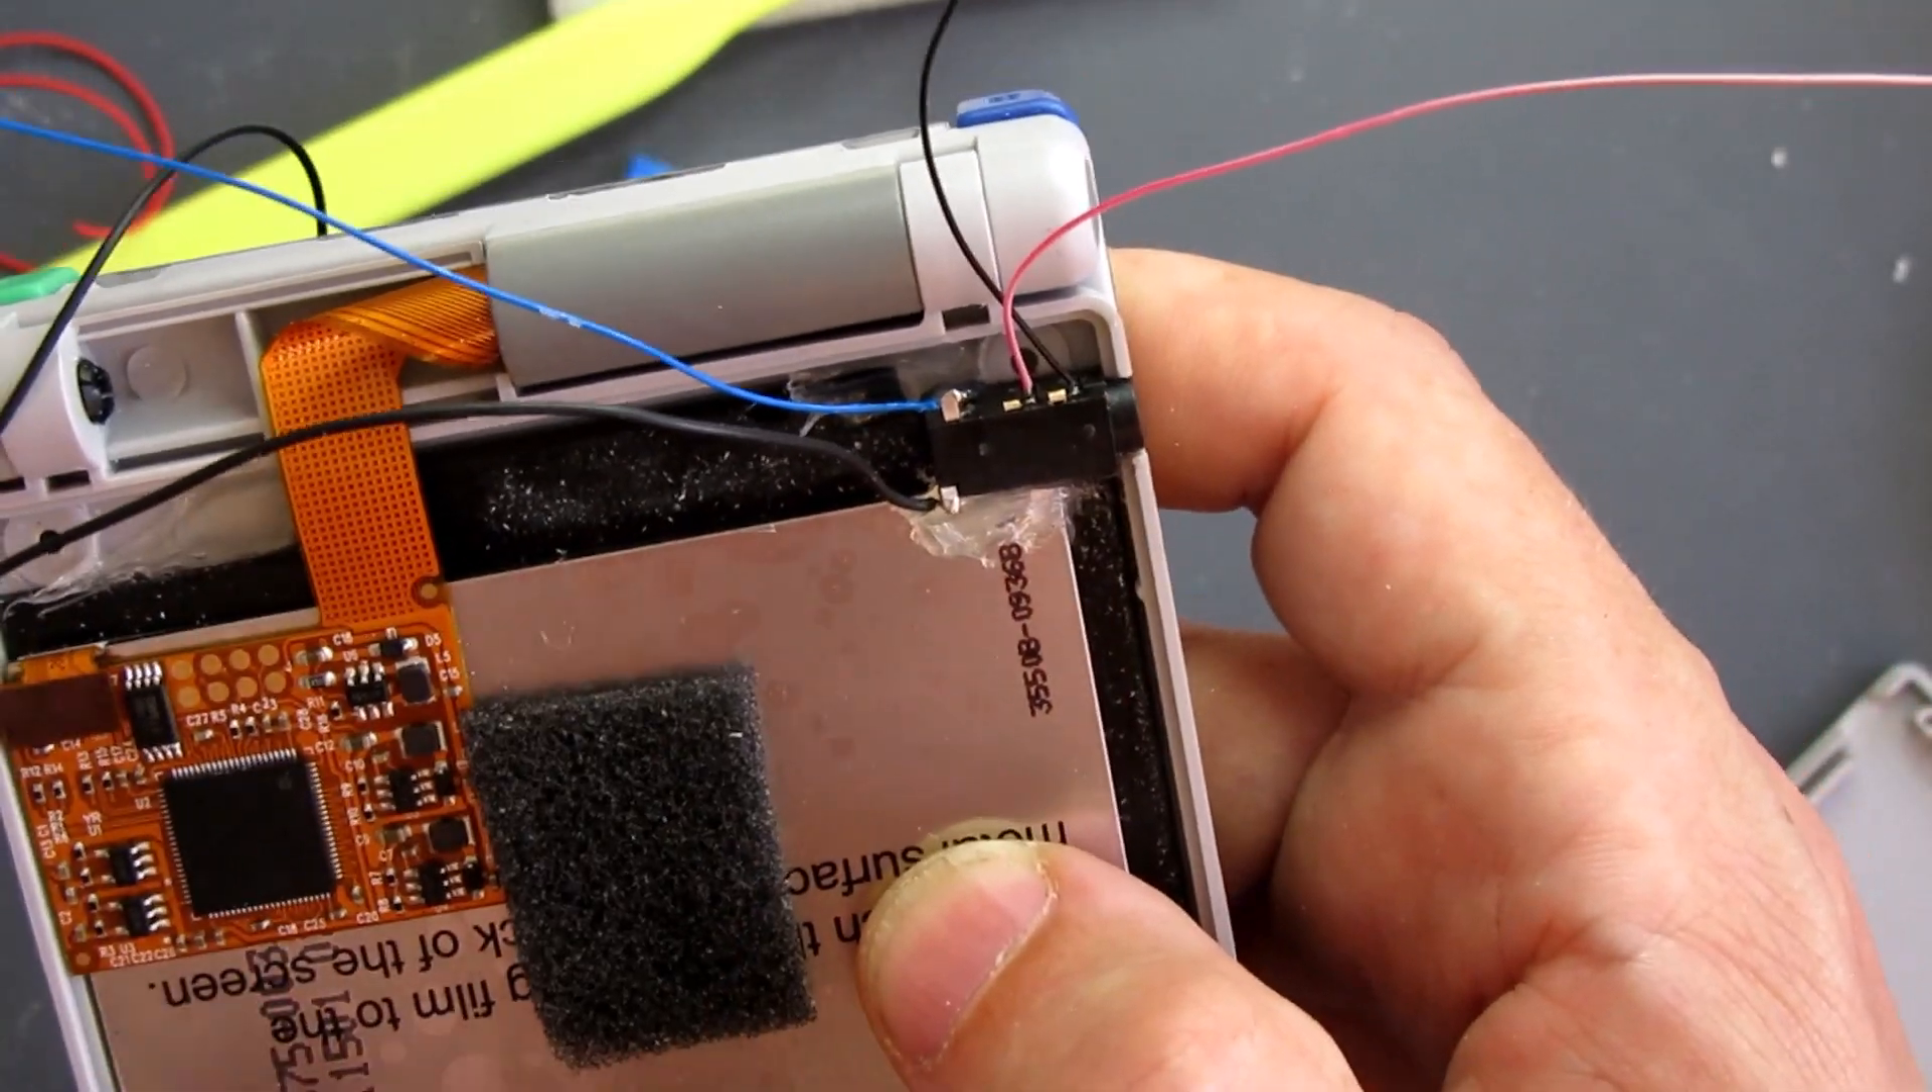I've added just a little square in the centre just to keep that pressure on keep it in position without it bulging too much at the edges.